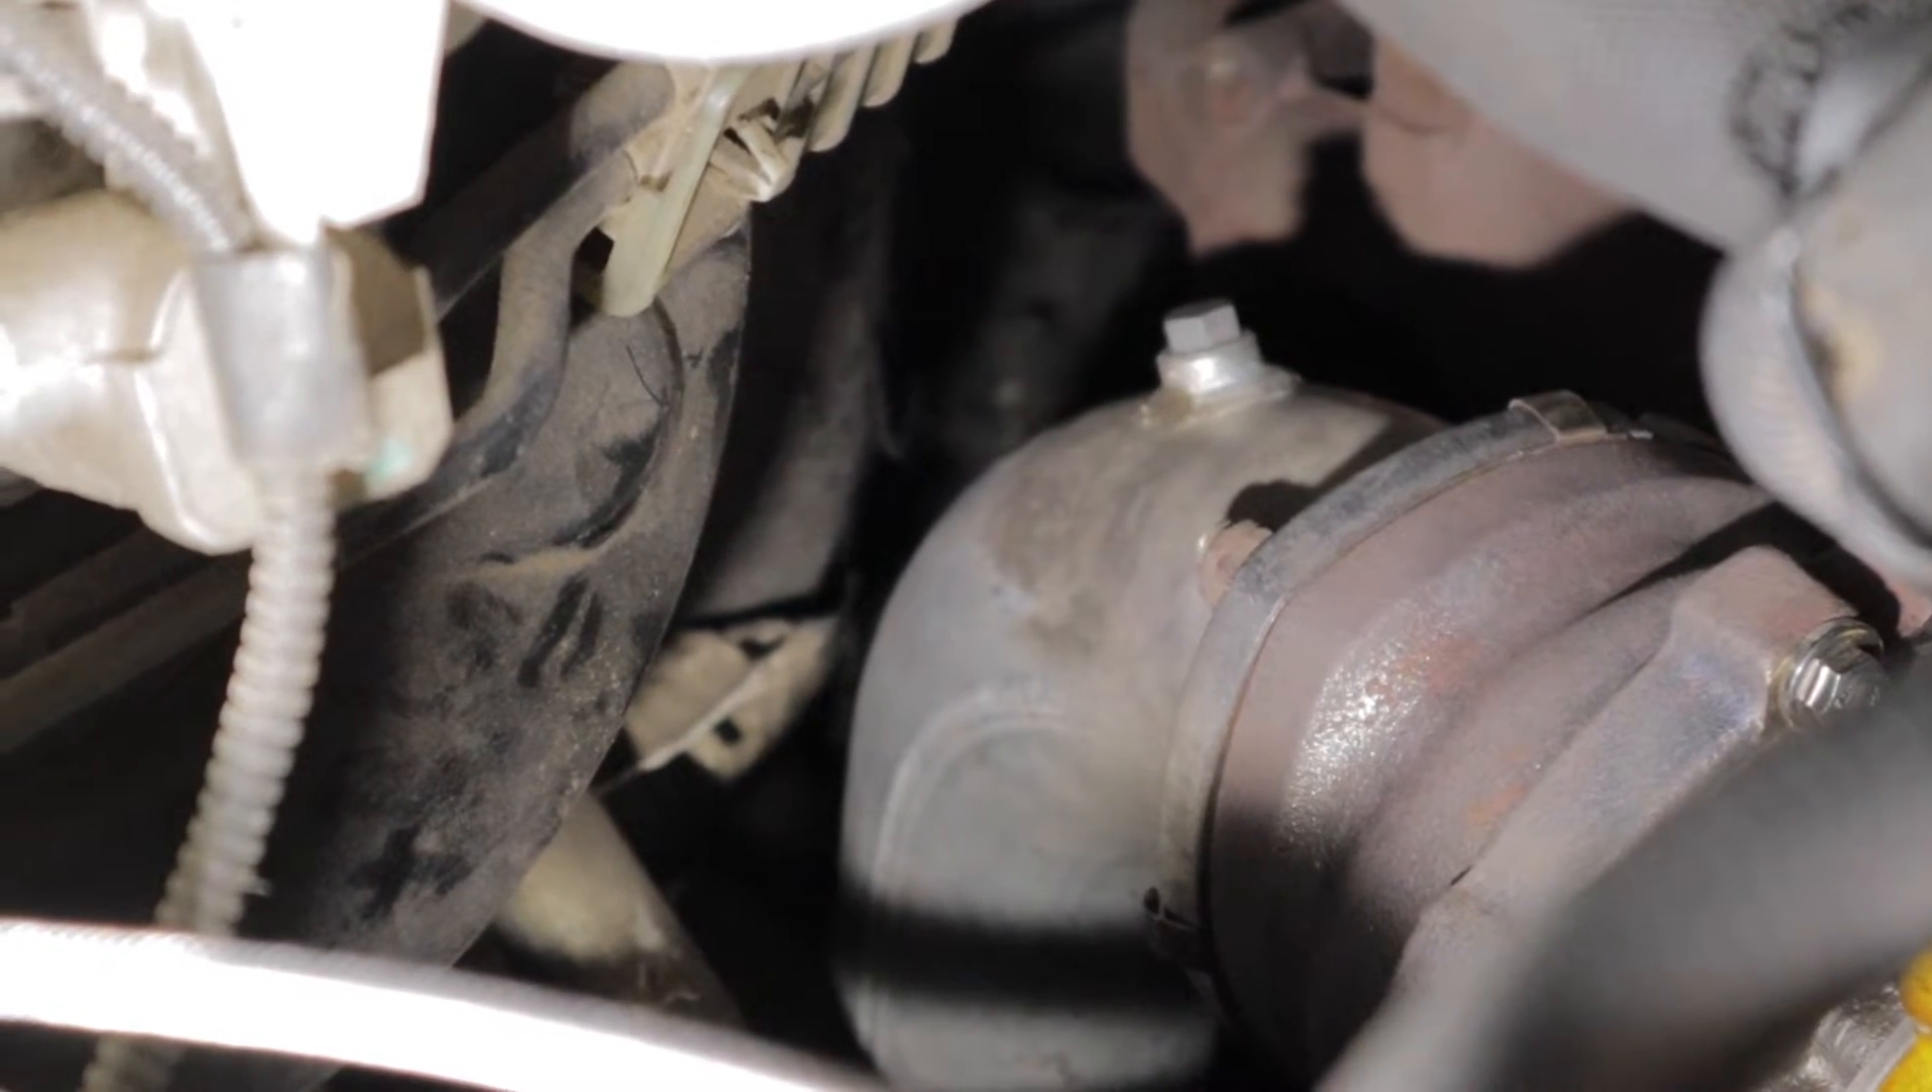So next up, as you can see, I've got the bung located already on my dump pipe.